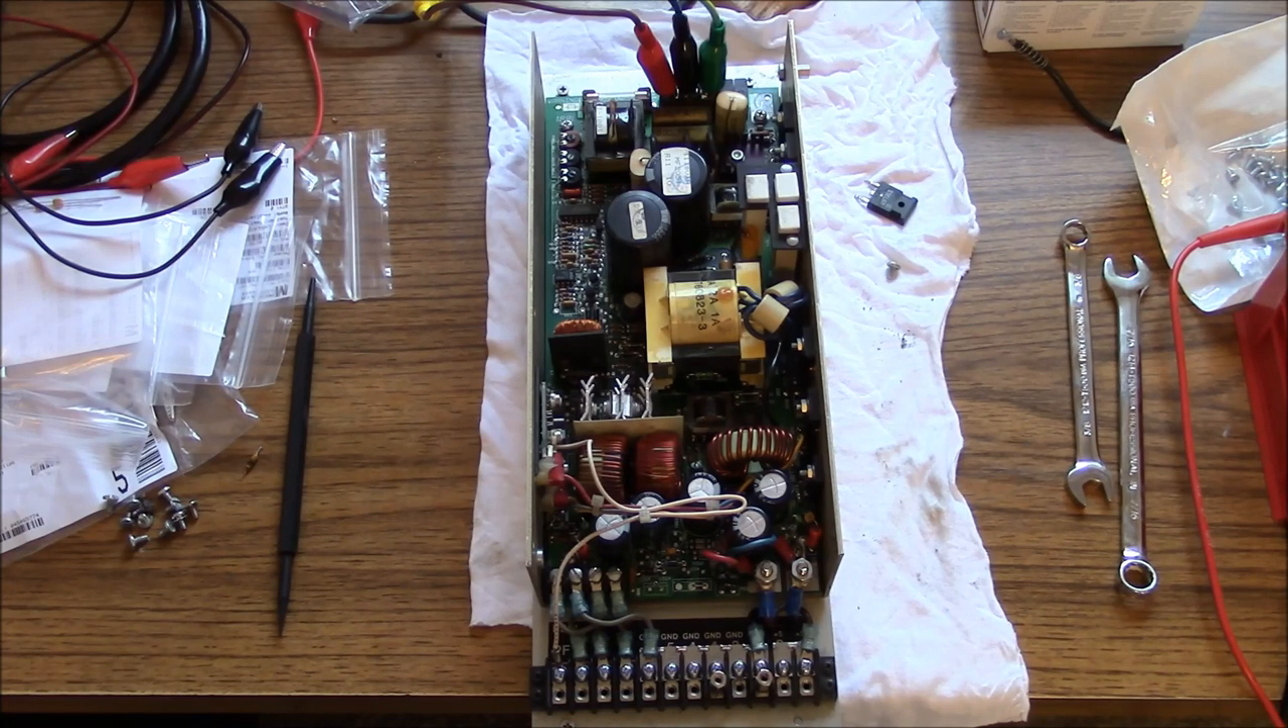Okay, I've got this power supply board back in the chassis.